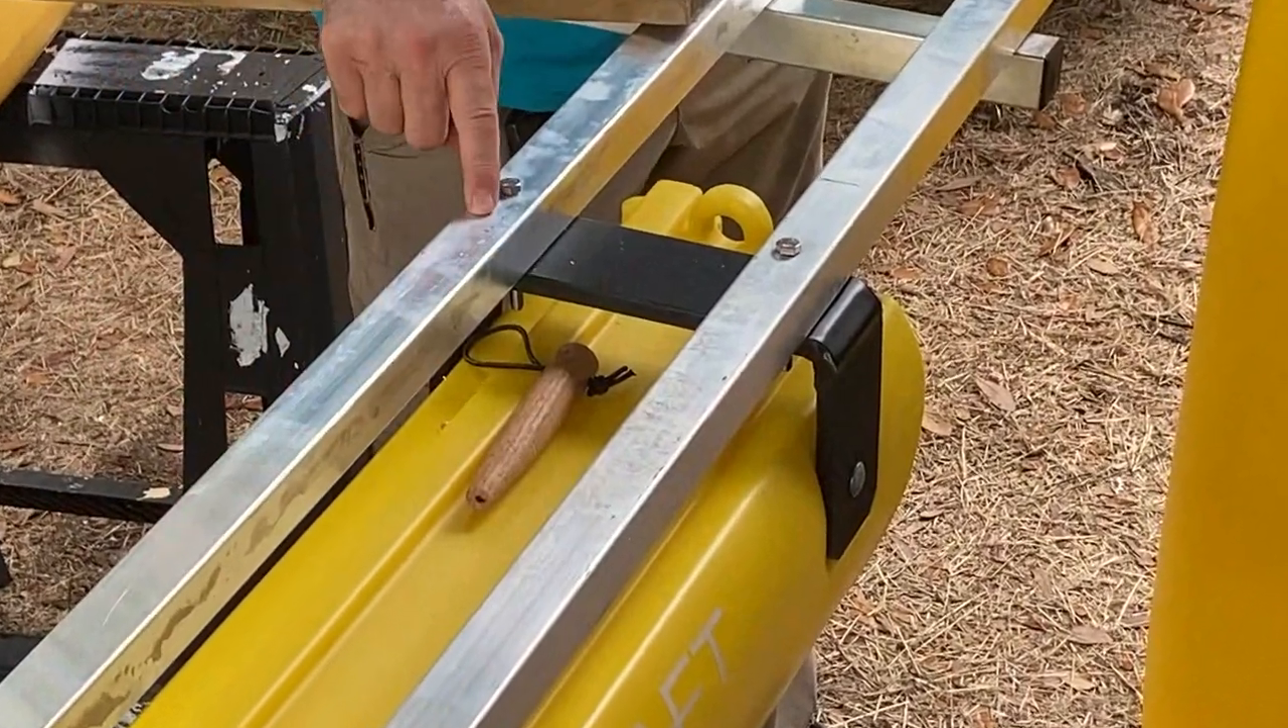We bolted with stainless steel bolts through the riser through the runner rail.